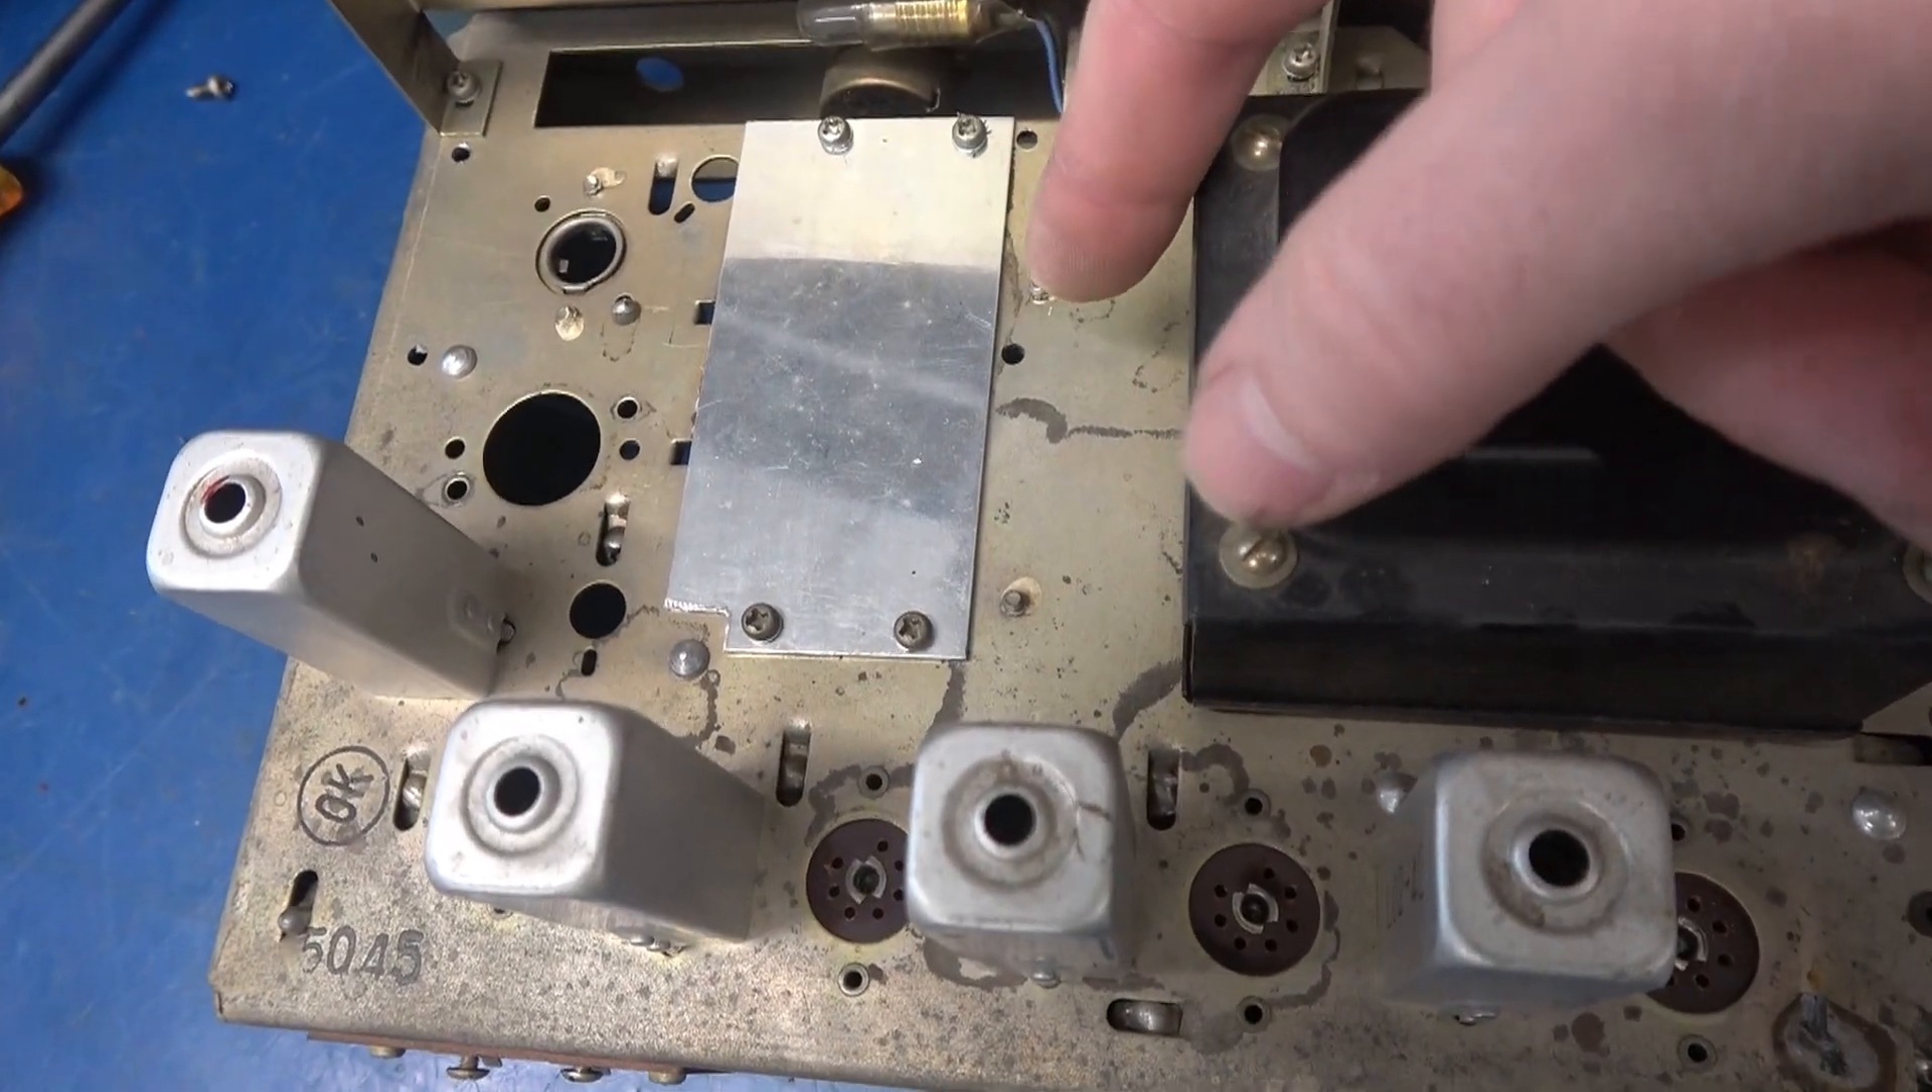Okay, I've got my filler plate installed.